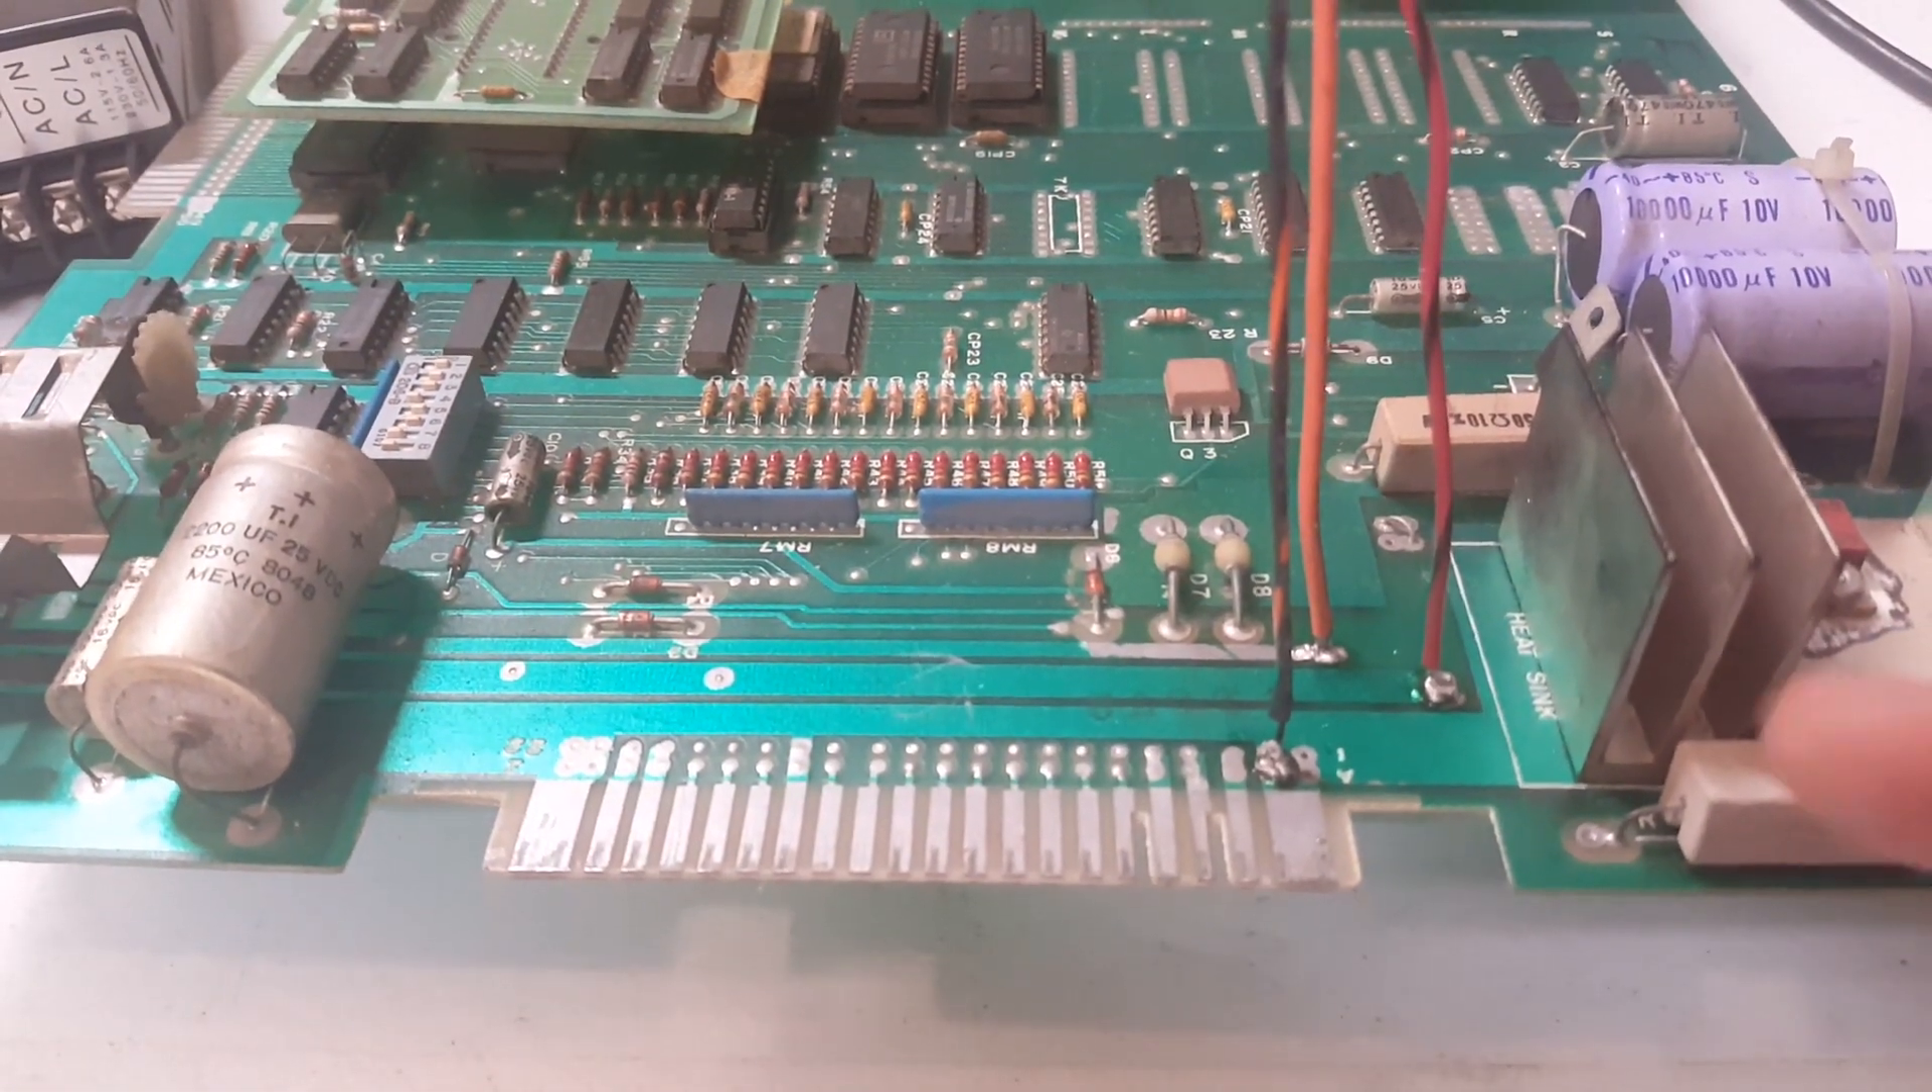So now all three lines are soldered to our boards see there you go ground 5 and 12.